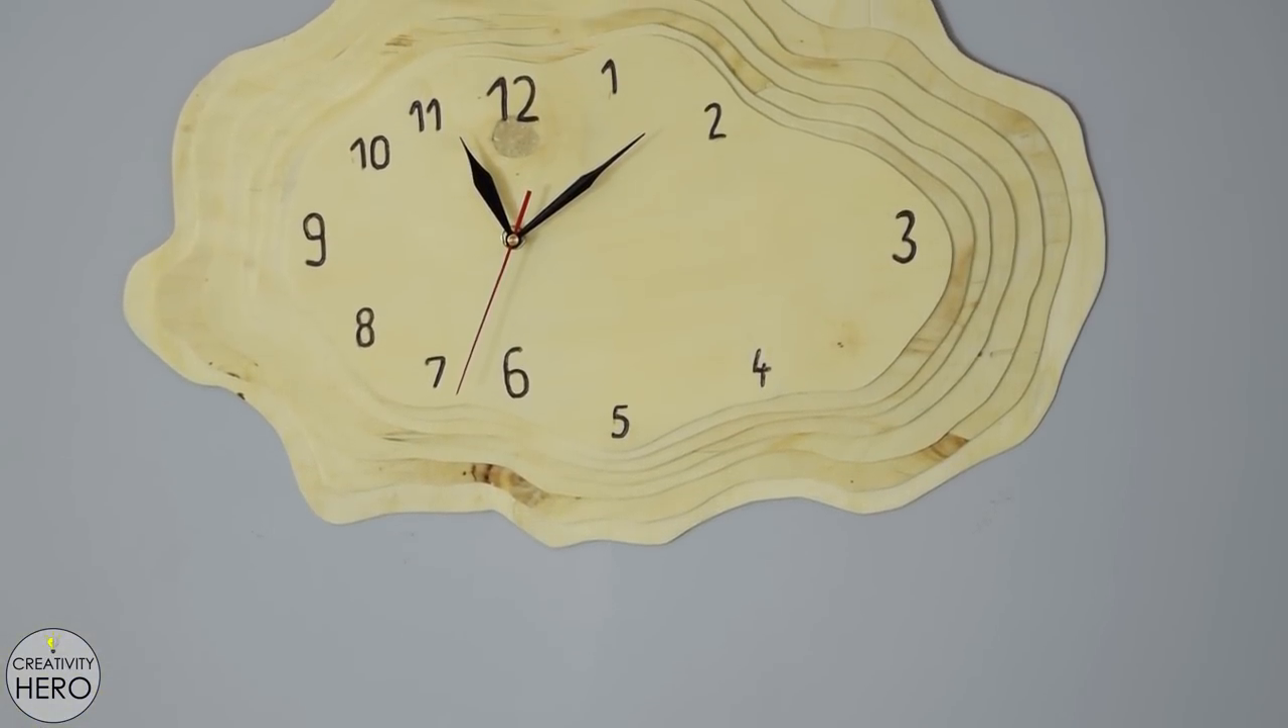Finally I mounted the clock on the wall and I'm done with this project.